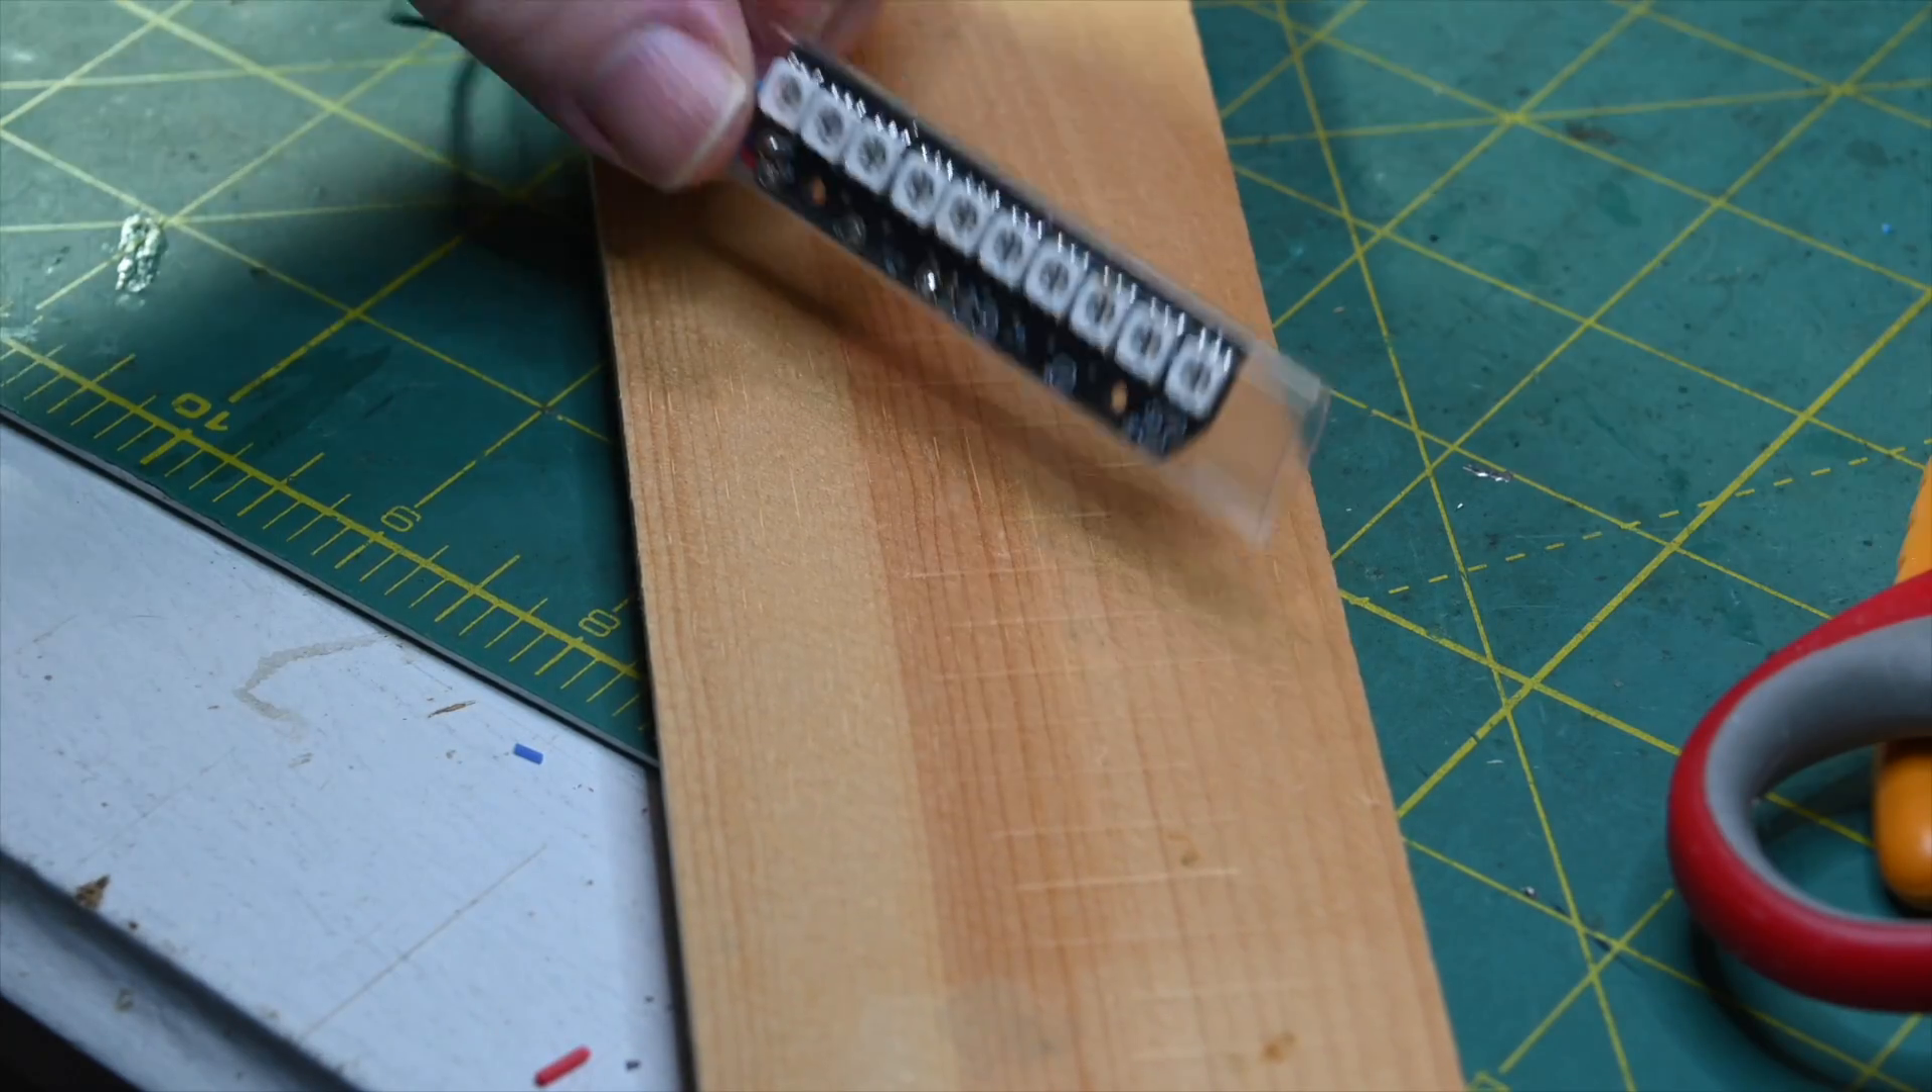So I designed the board so that it would fit inside half -inch heat shrink tubing, as you see here.